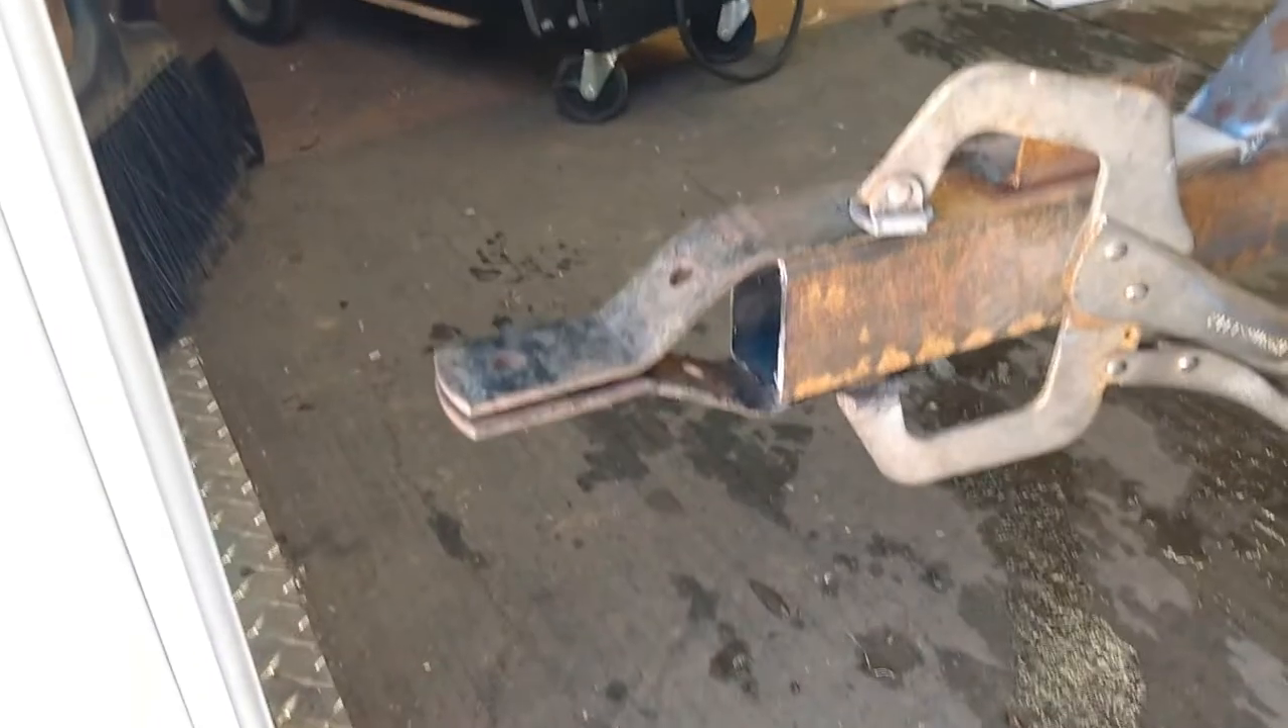All right I got the tongue mocked up and I'm gonna weld those in there.